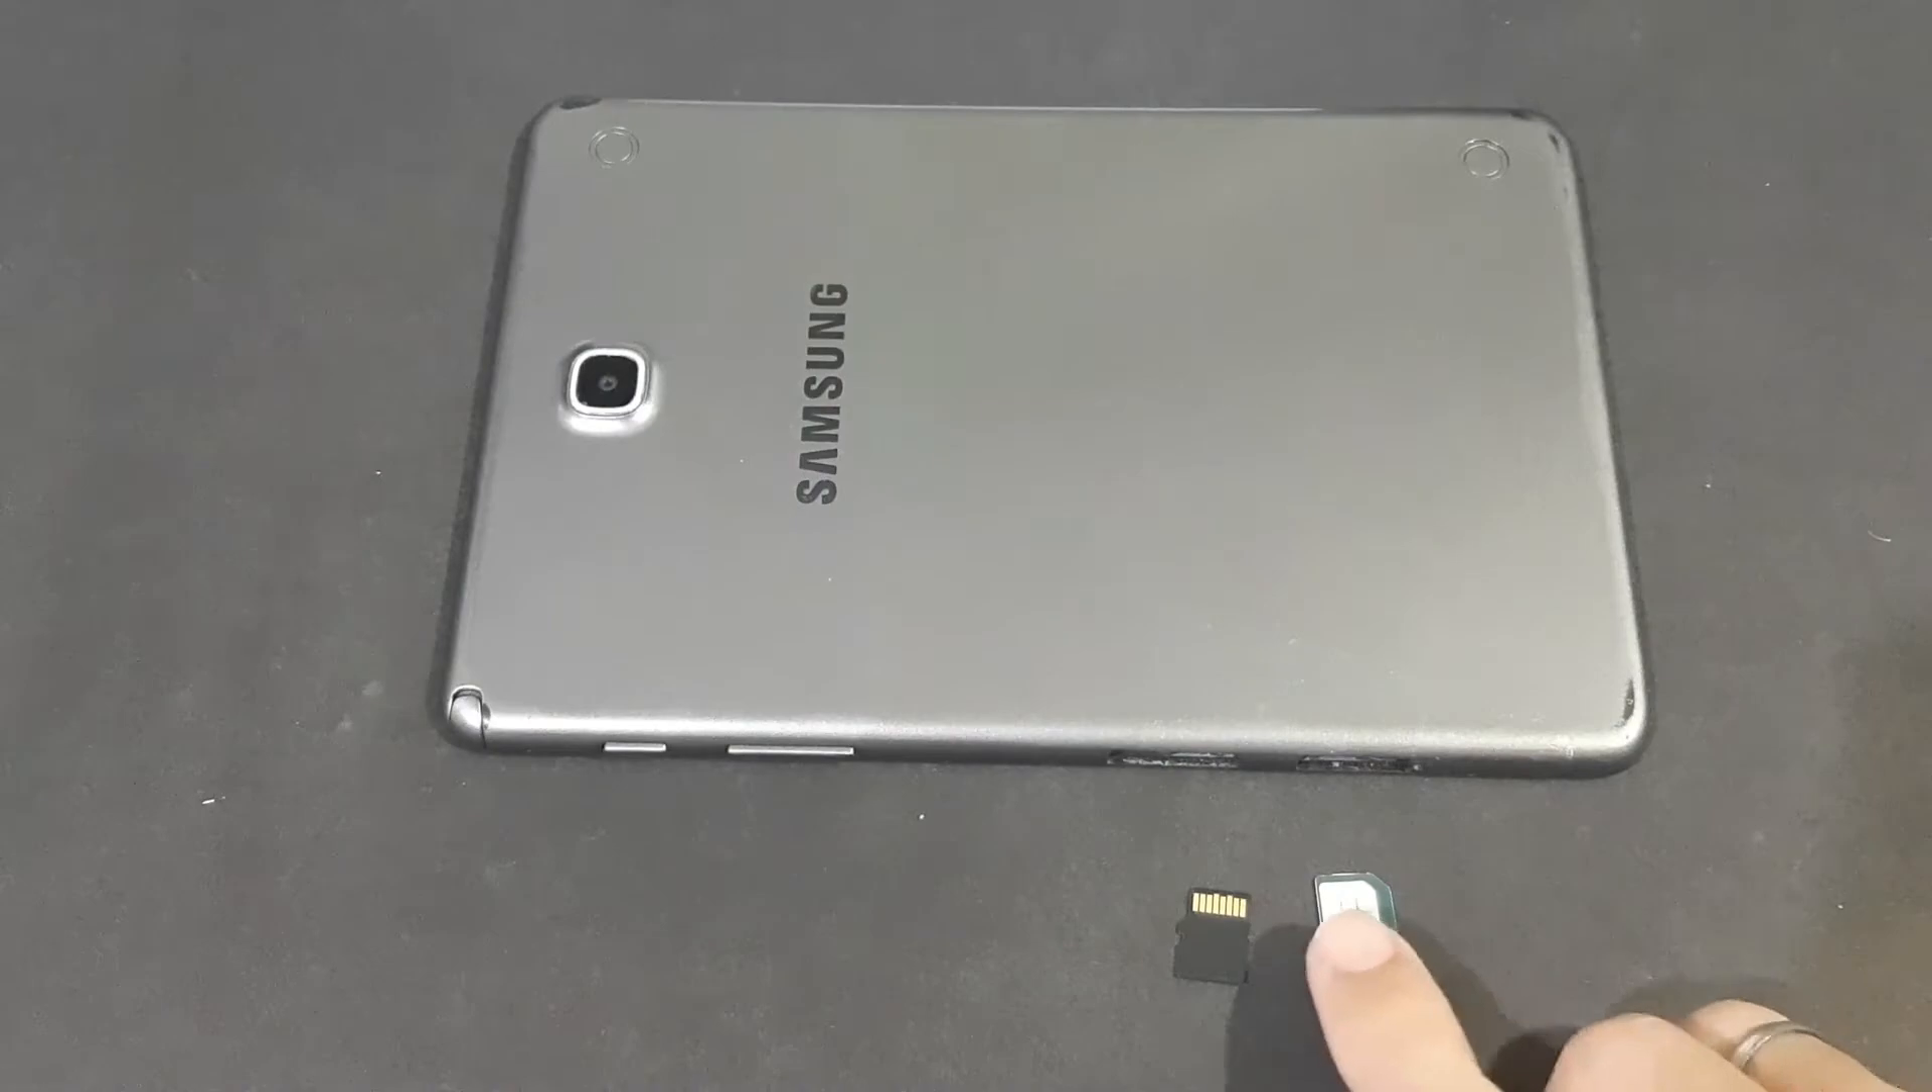I removed the SIM card and the memory card.